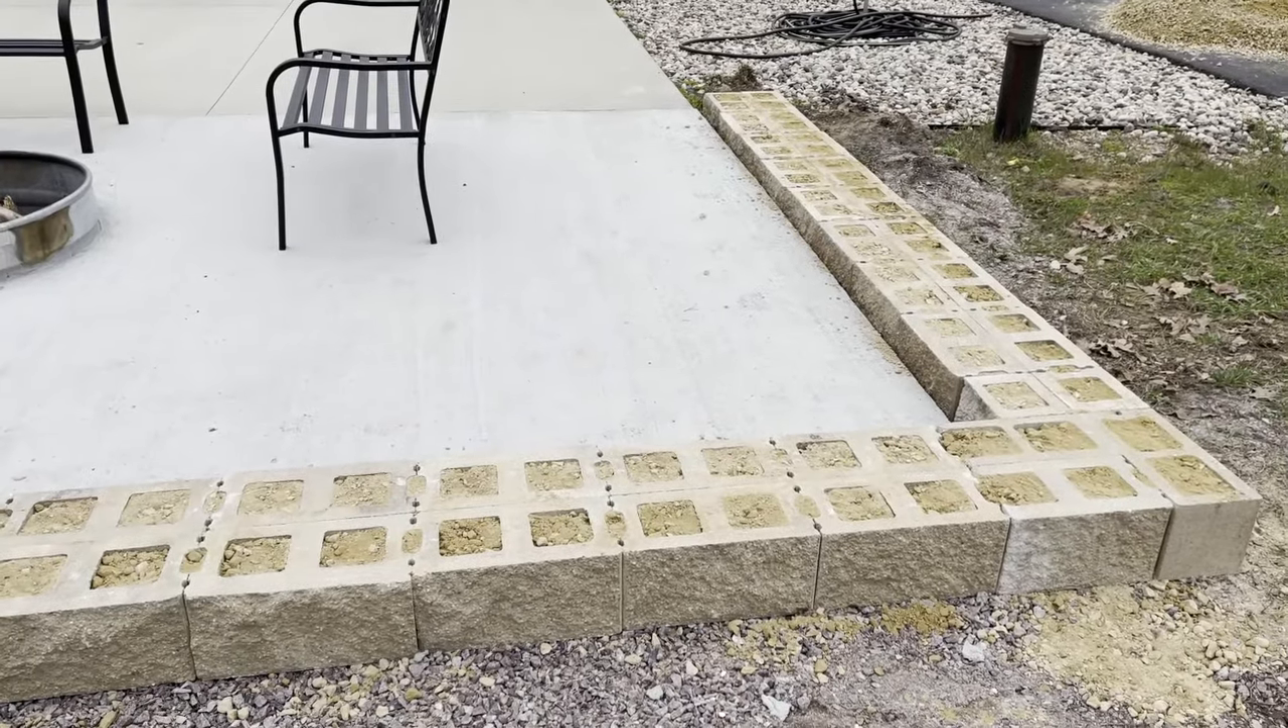We have the first course of both walls completed and filled with gravel.